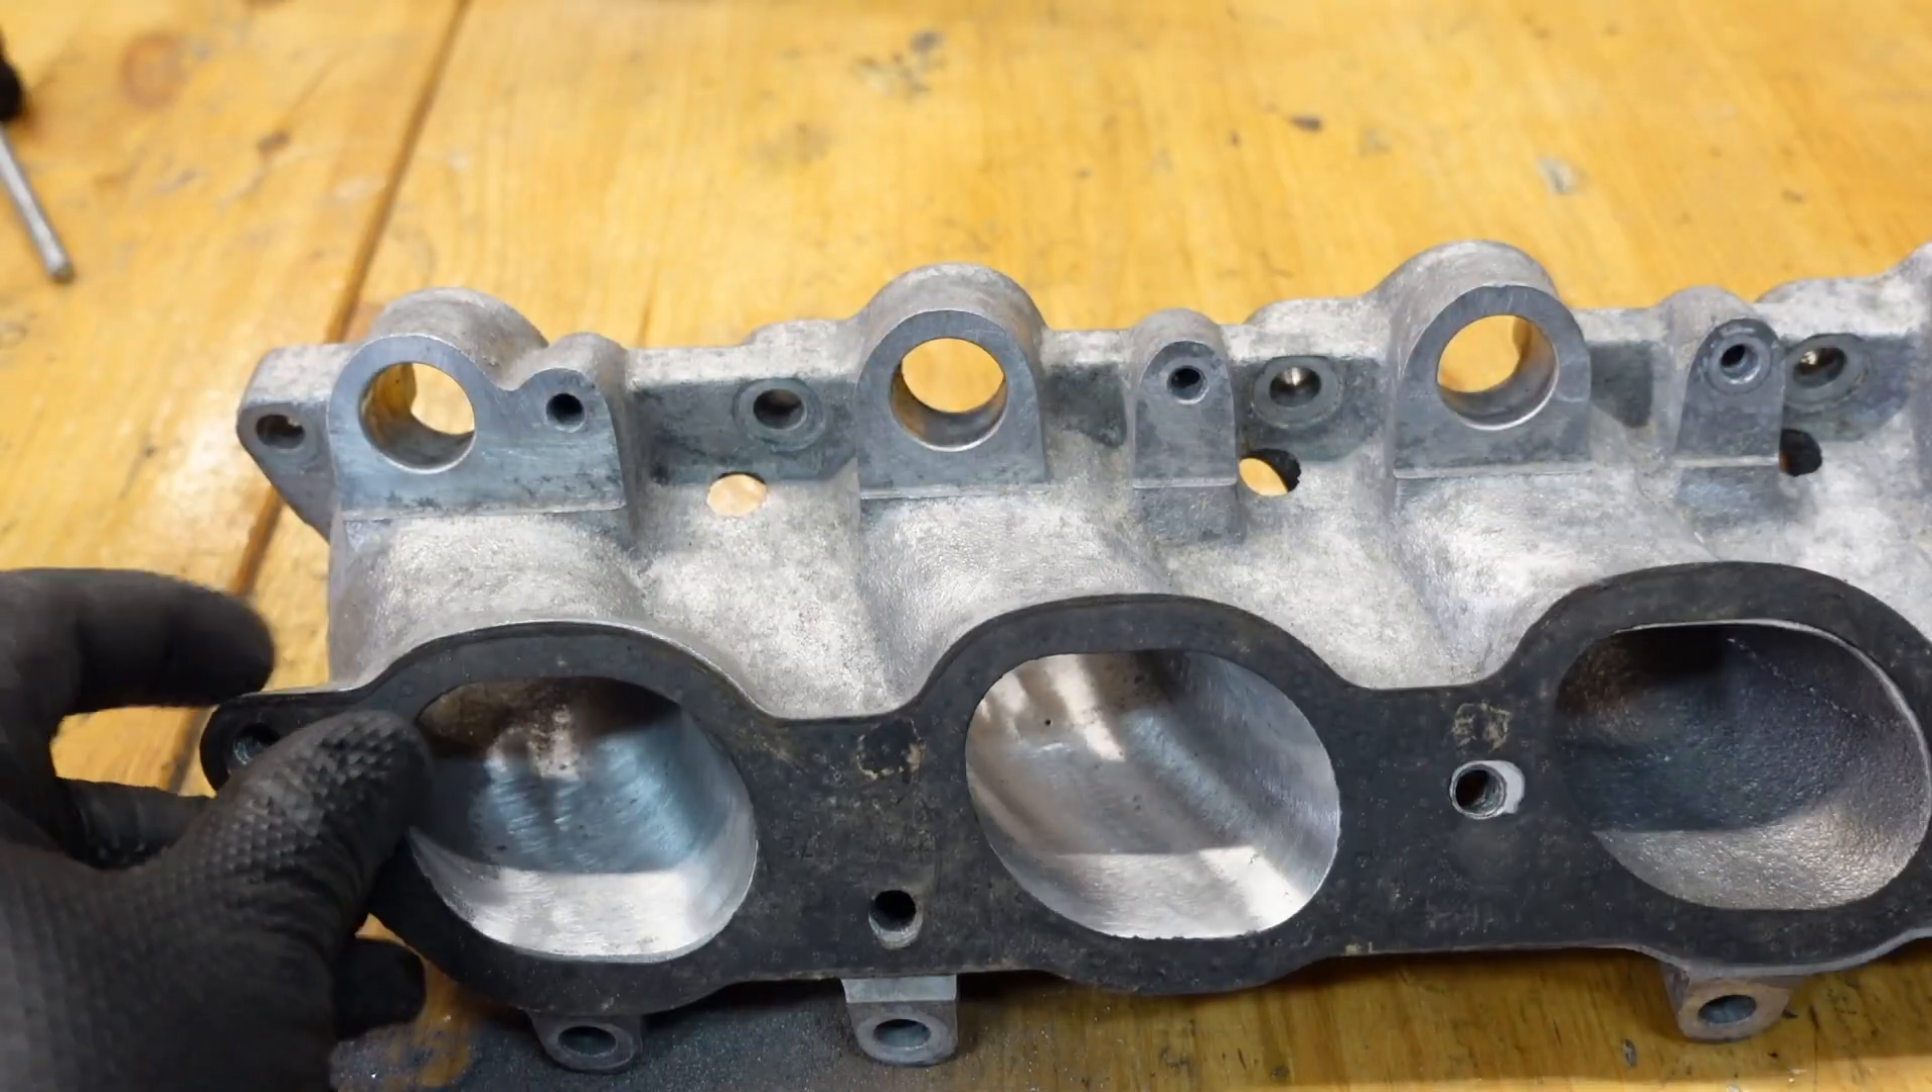Now the bottom half I'm going to show you here this is the standard gasket it's pretty well matched perfectly to the actual inlet manifold itself but it does have quite big casting marks running down both sides of it.